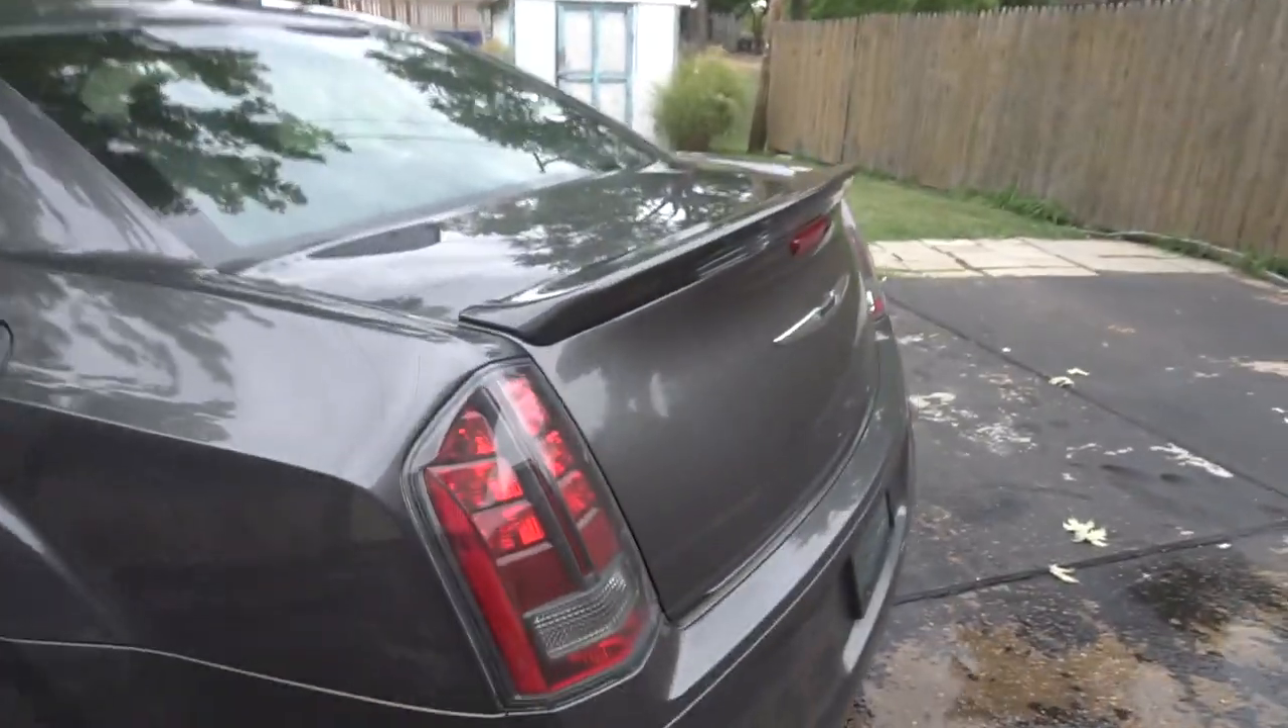All right guys we are done with the trunk lid spoiler.